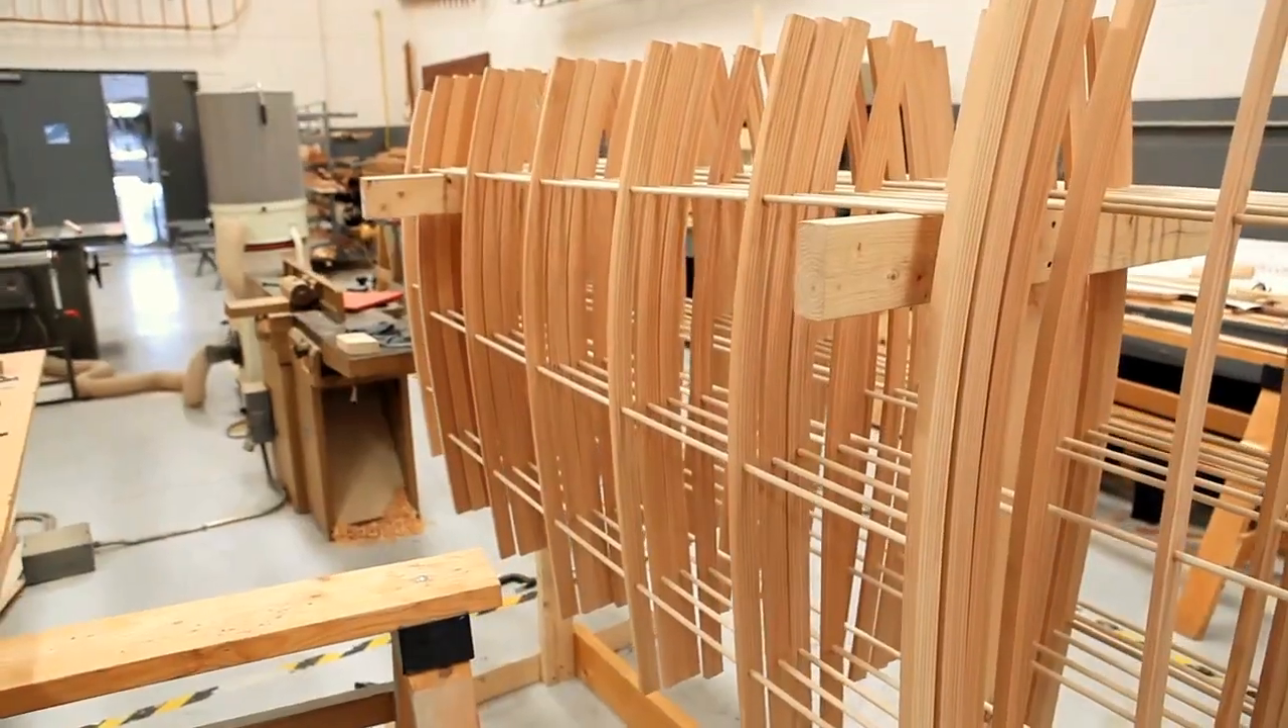I've already glued up all the rib and dowel assemblies for all the wing panels, and they're over there.